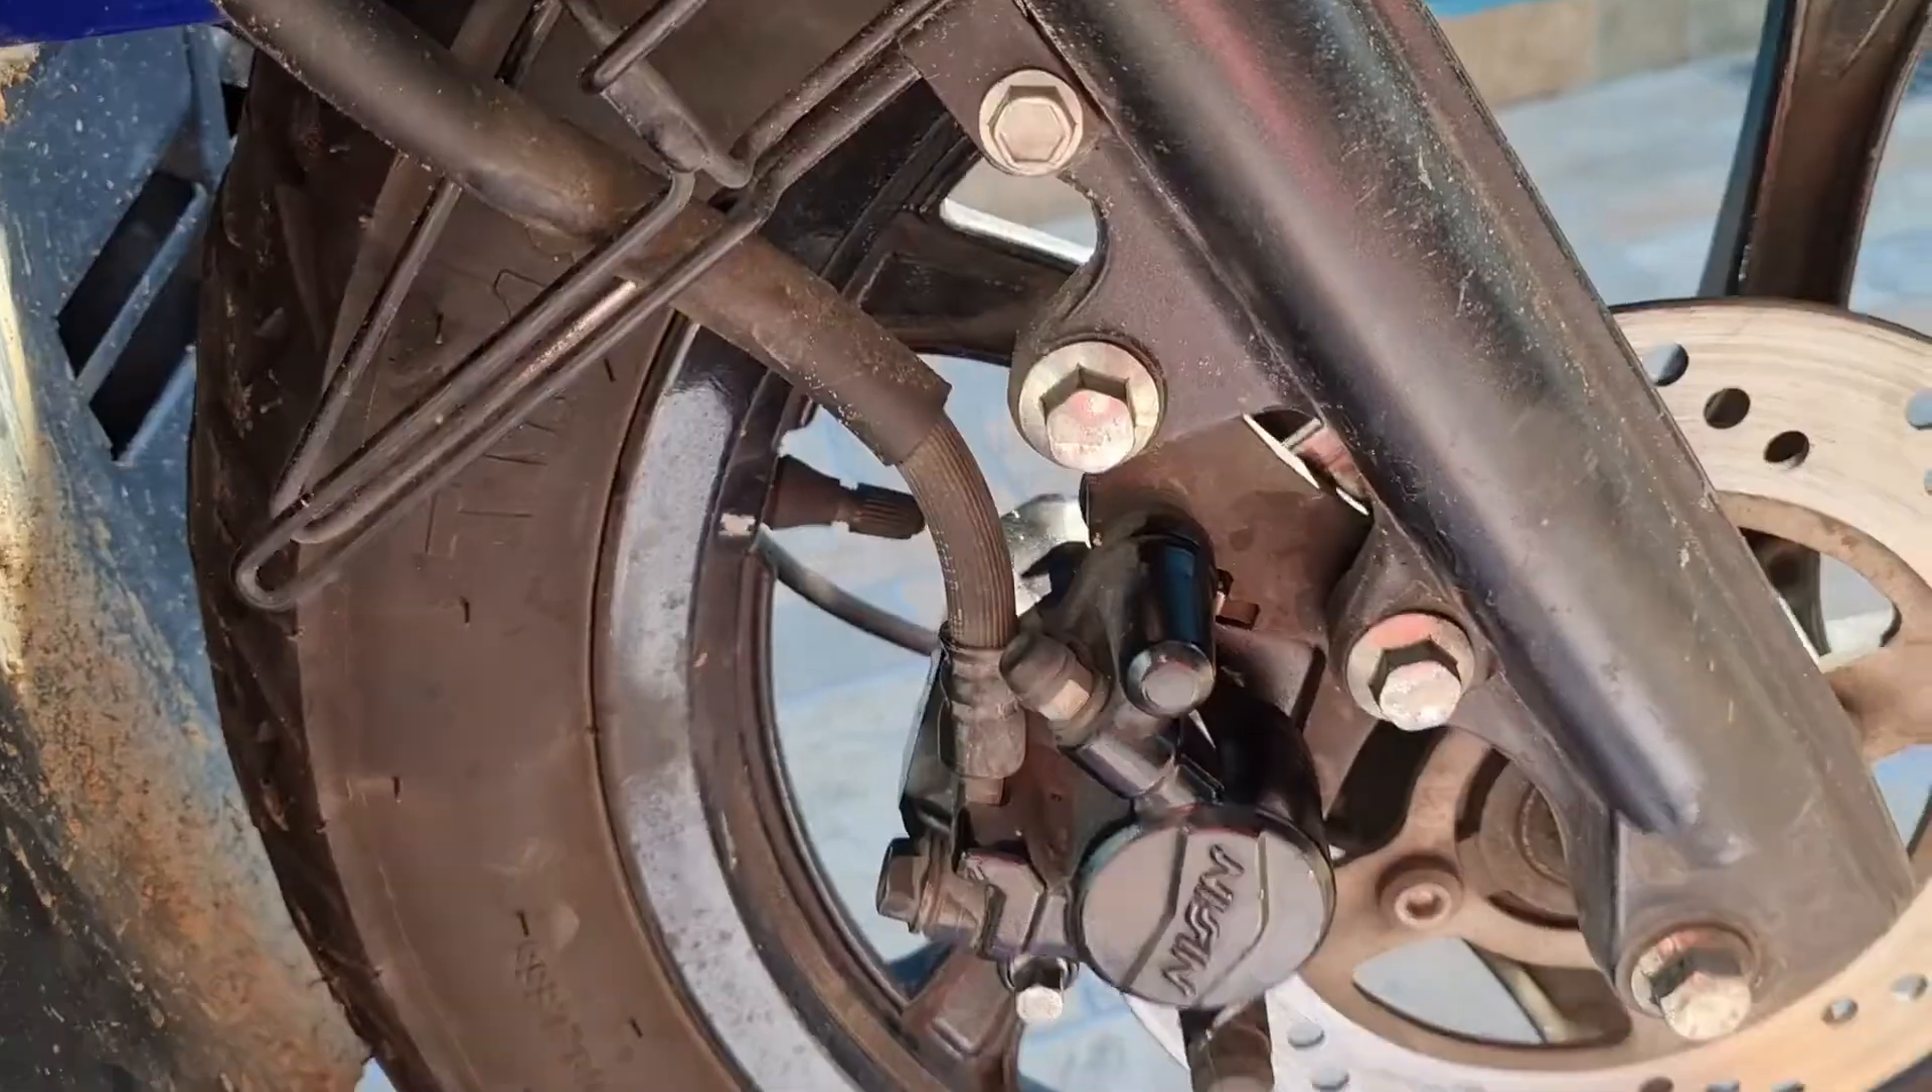Aí, já coloquei os parafusos, ó Tá vendo?